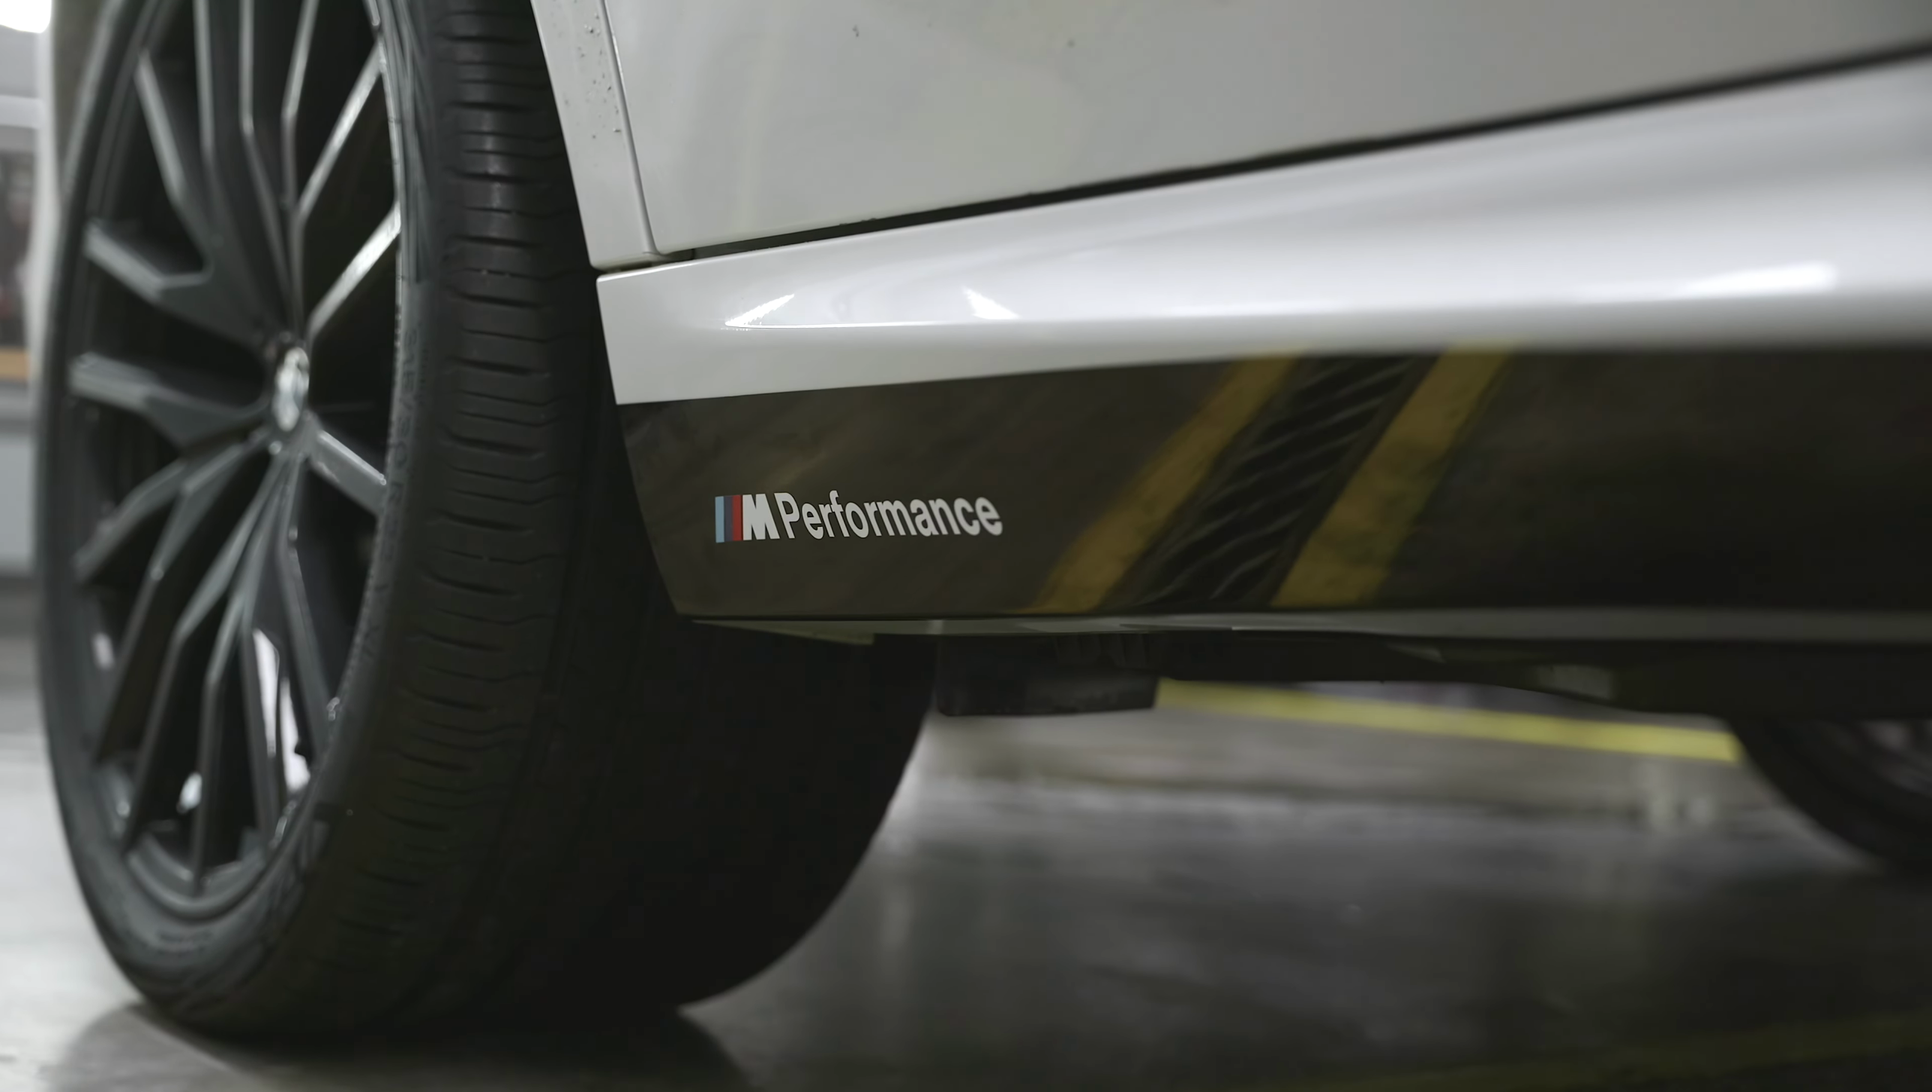I na tamtej stronie już mamy przyklejoną naklejkę M Performance.